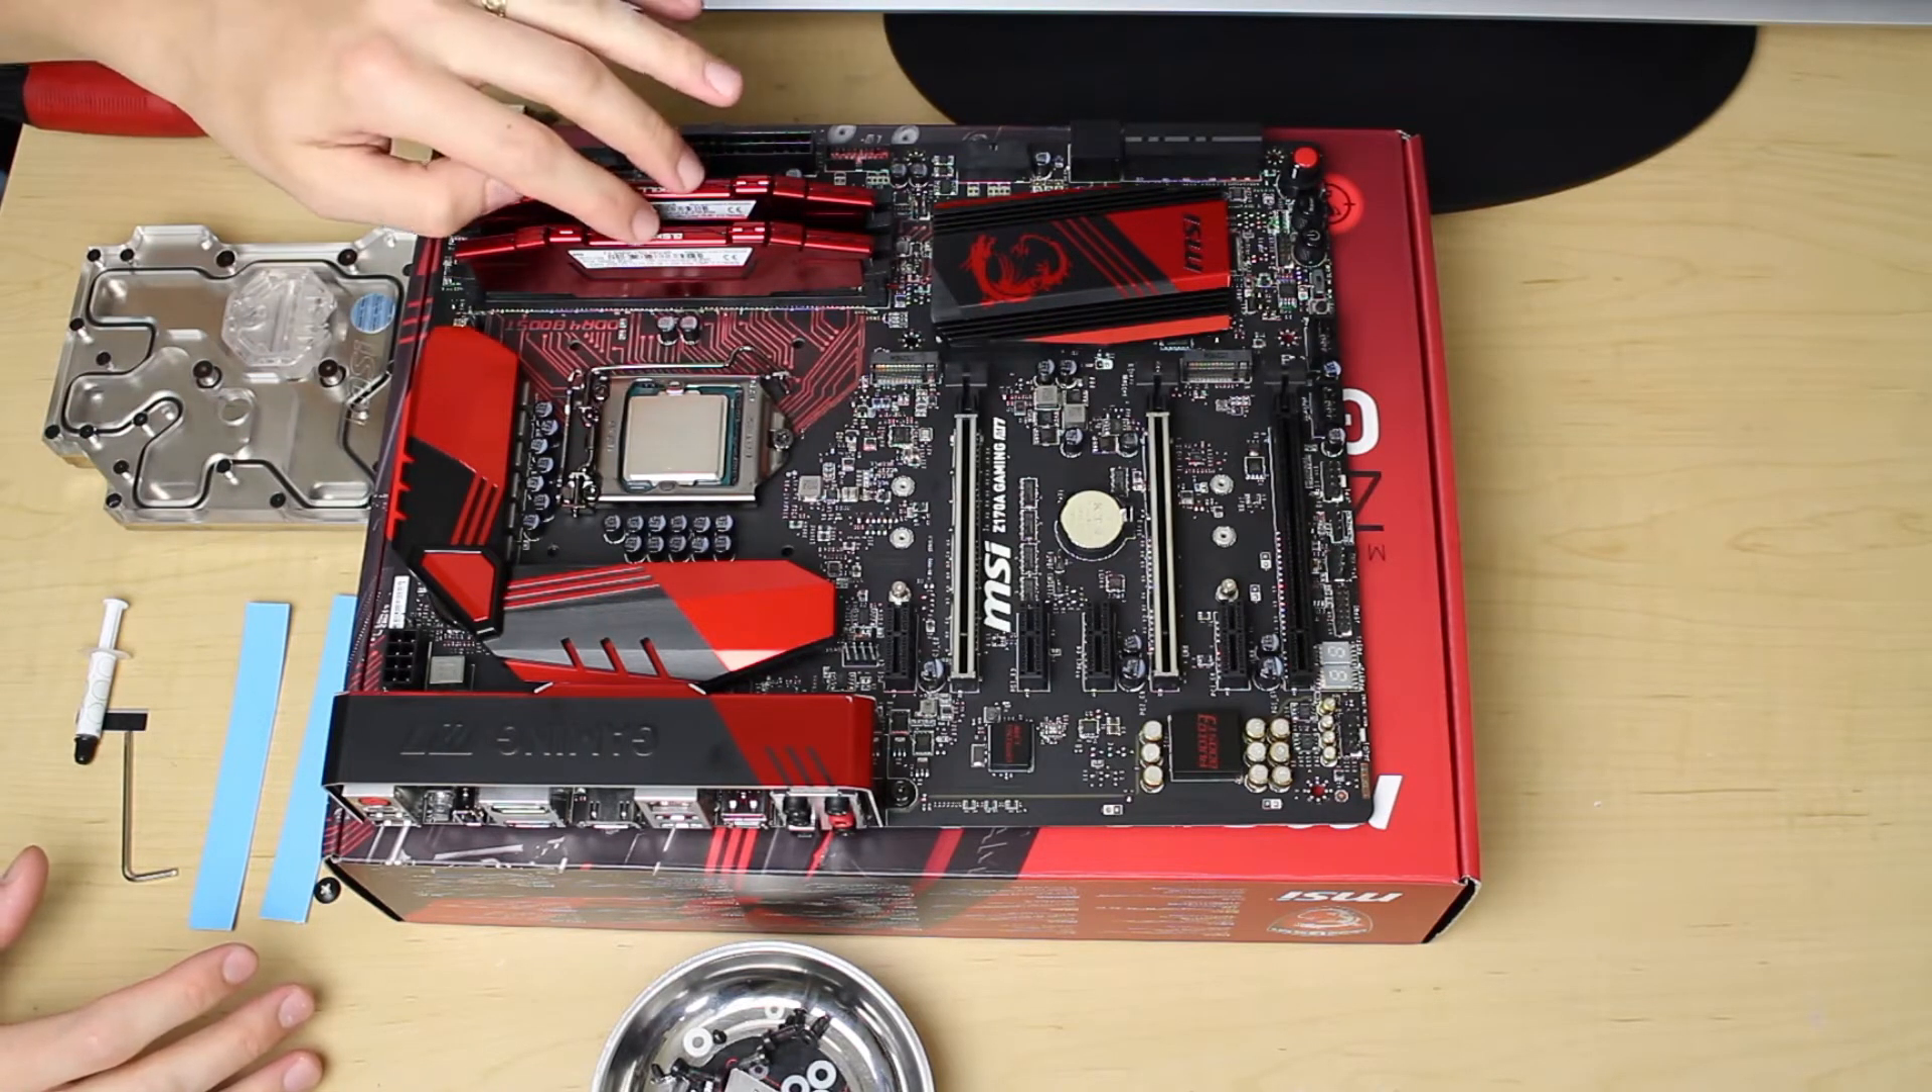As you can see i've also already installed the ram as well and so we're just gonna give this a flip over here.